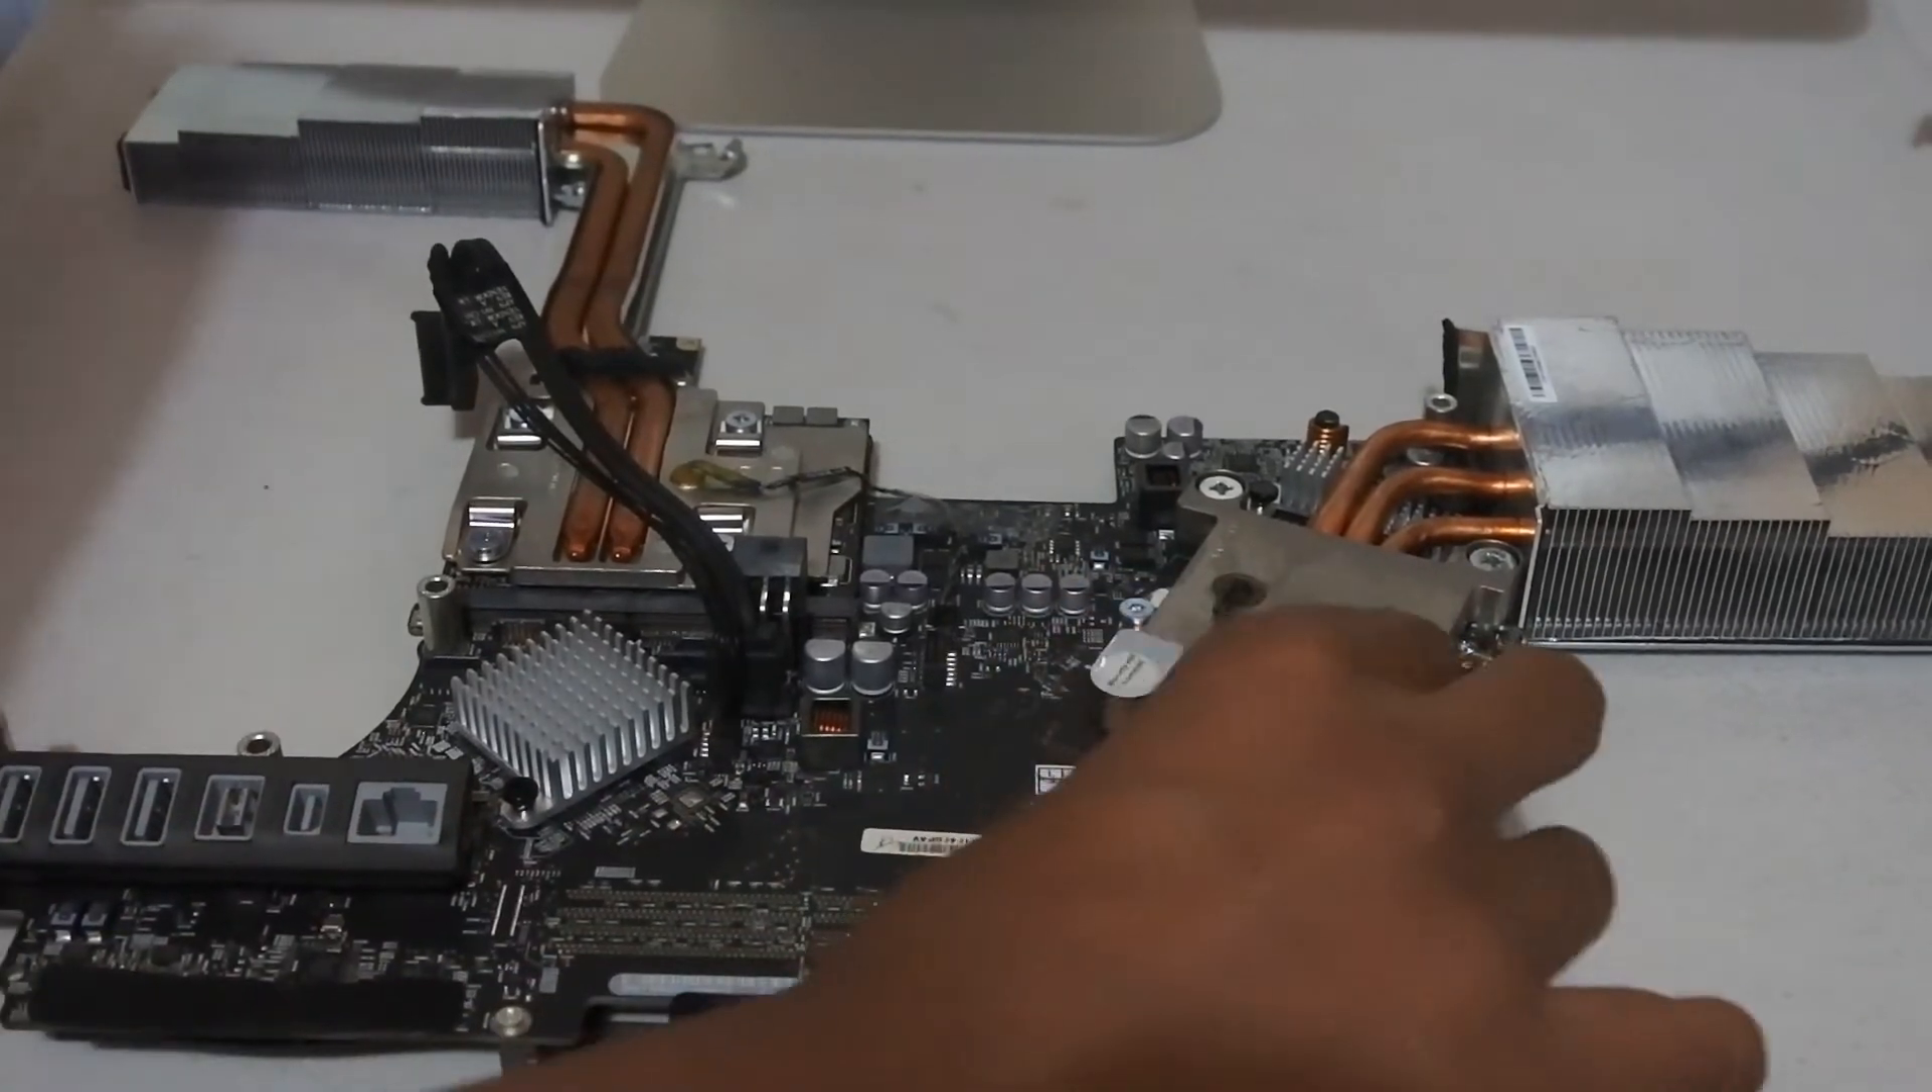Finally after painstakingly toiling for hours I have finally got the motherboard free from the chassis.